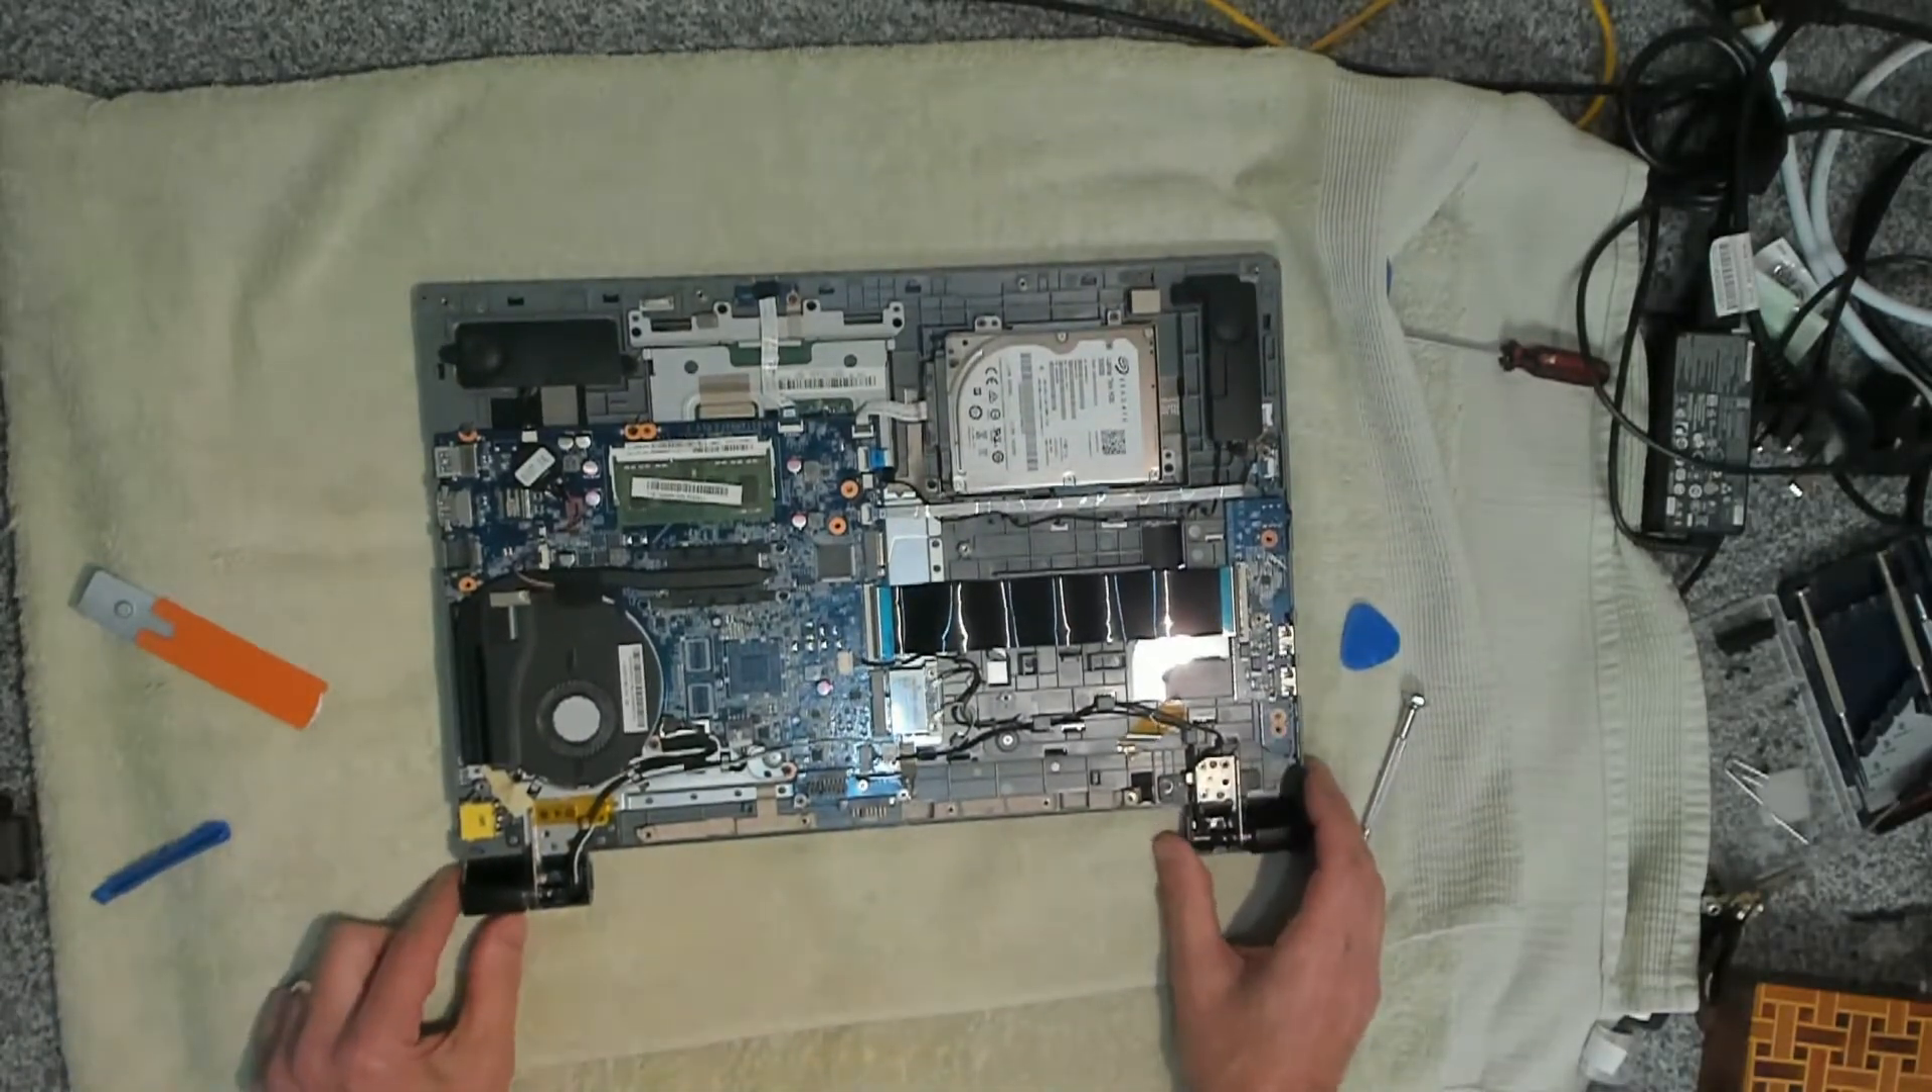Okay so that's the back panel removed and let's have a look inside.